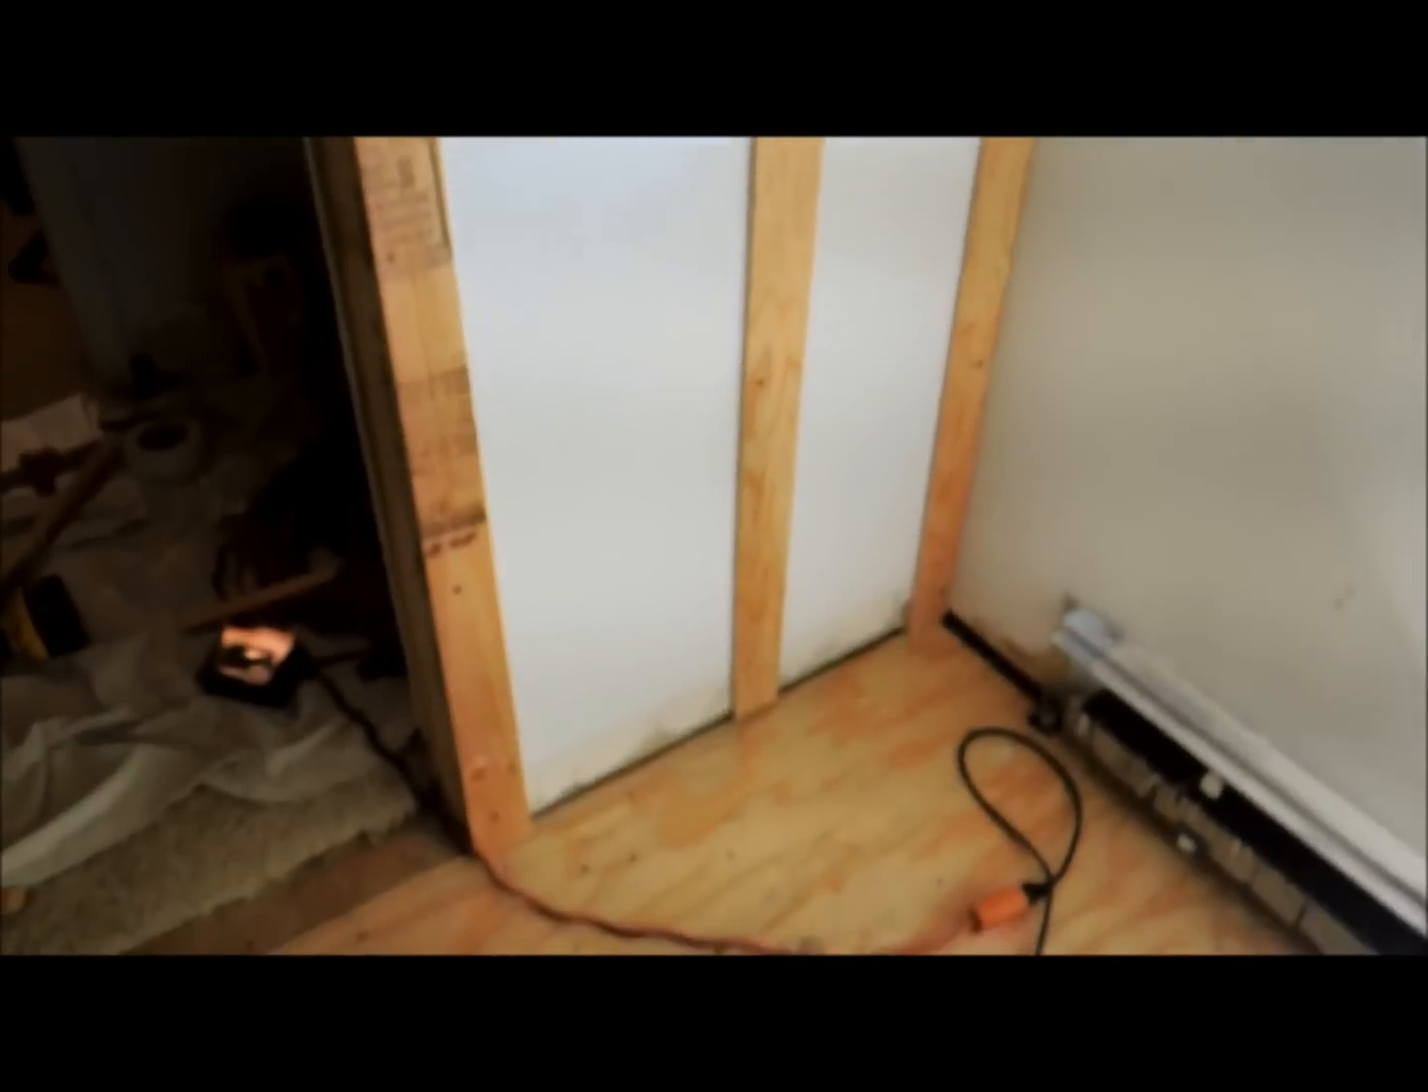And then I took these plywood, you could call them shims, I guess, but they're basically just plywood strips that I screwed into the existing stud locations.